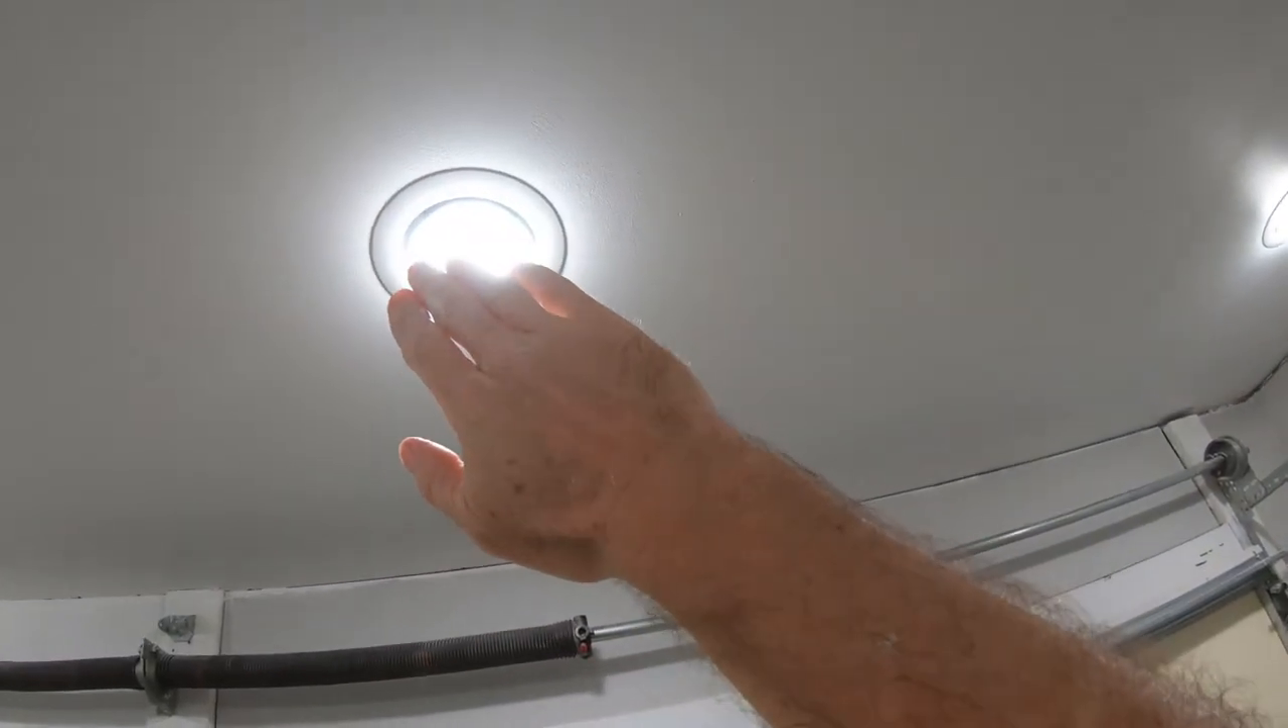Right now we've gotten the ceiling done so ceilings done the lights are in.